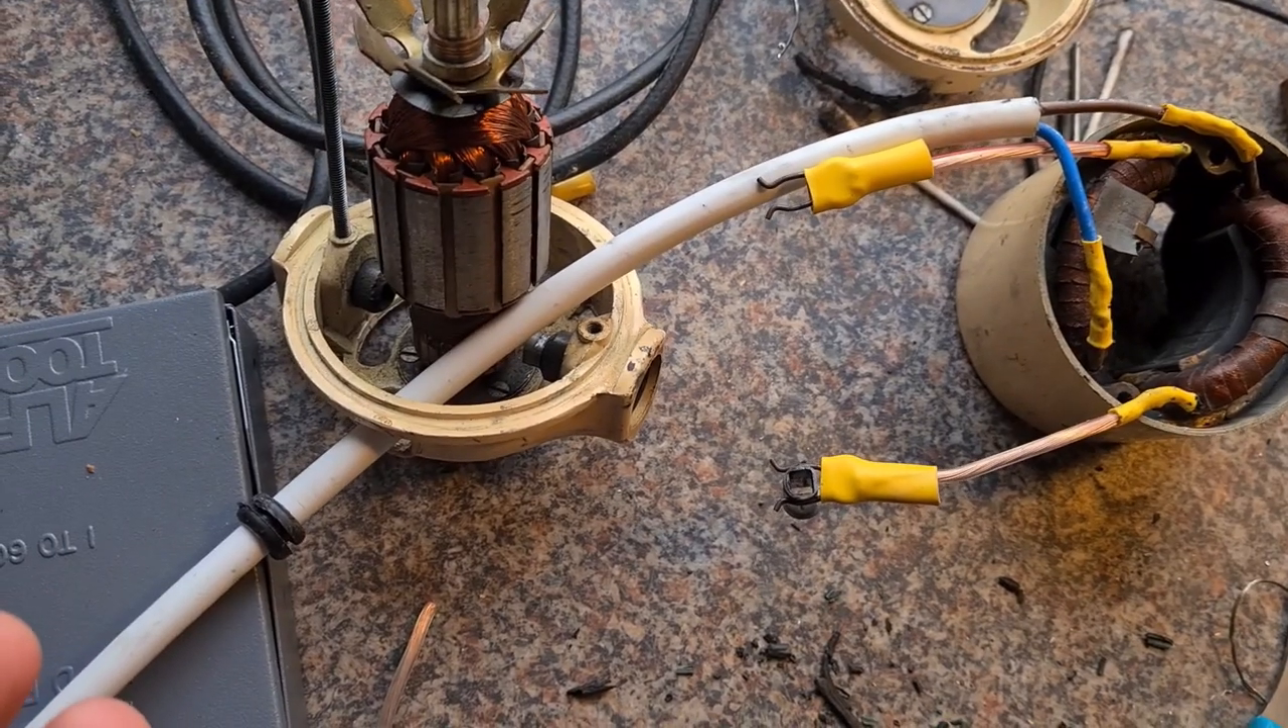This is all cleaned up and rewired now uh removed all the knackered old heat shrink we got in there some fresh new wire in there.